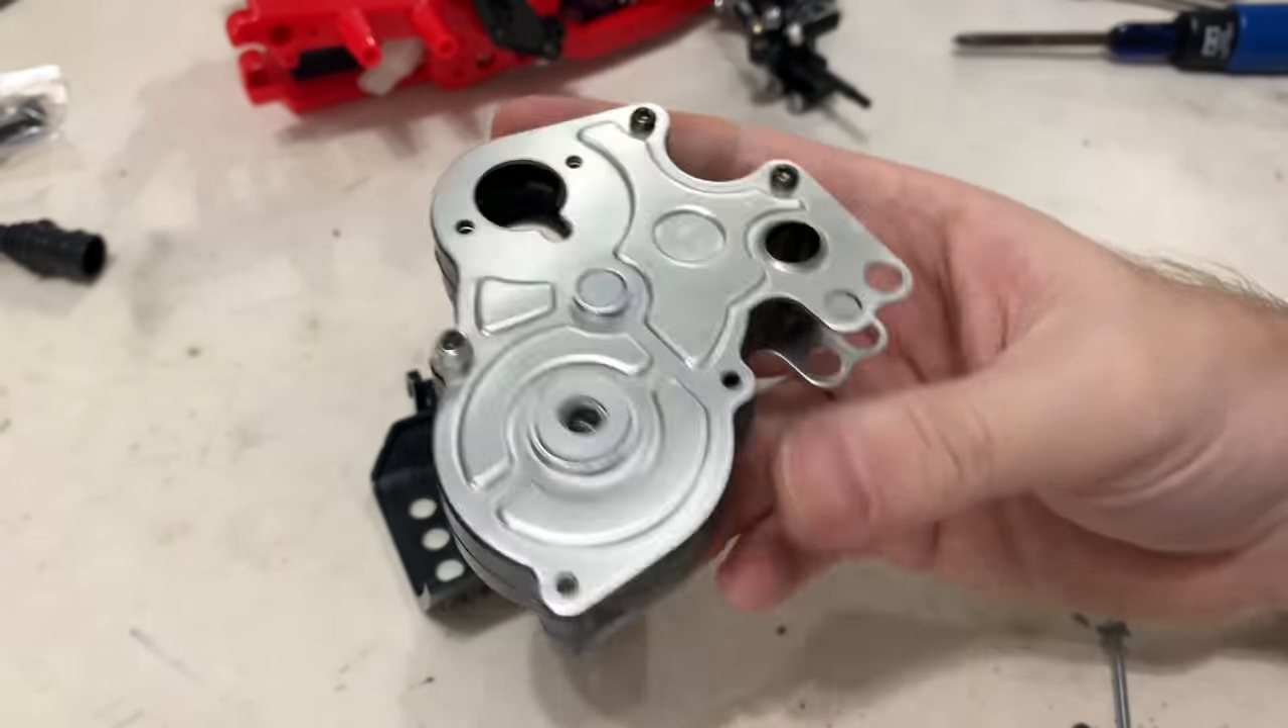So that's the gearbox put together.